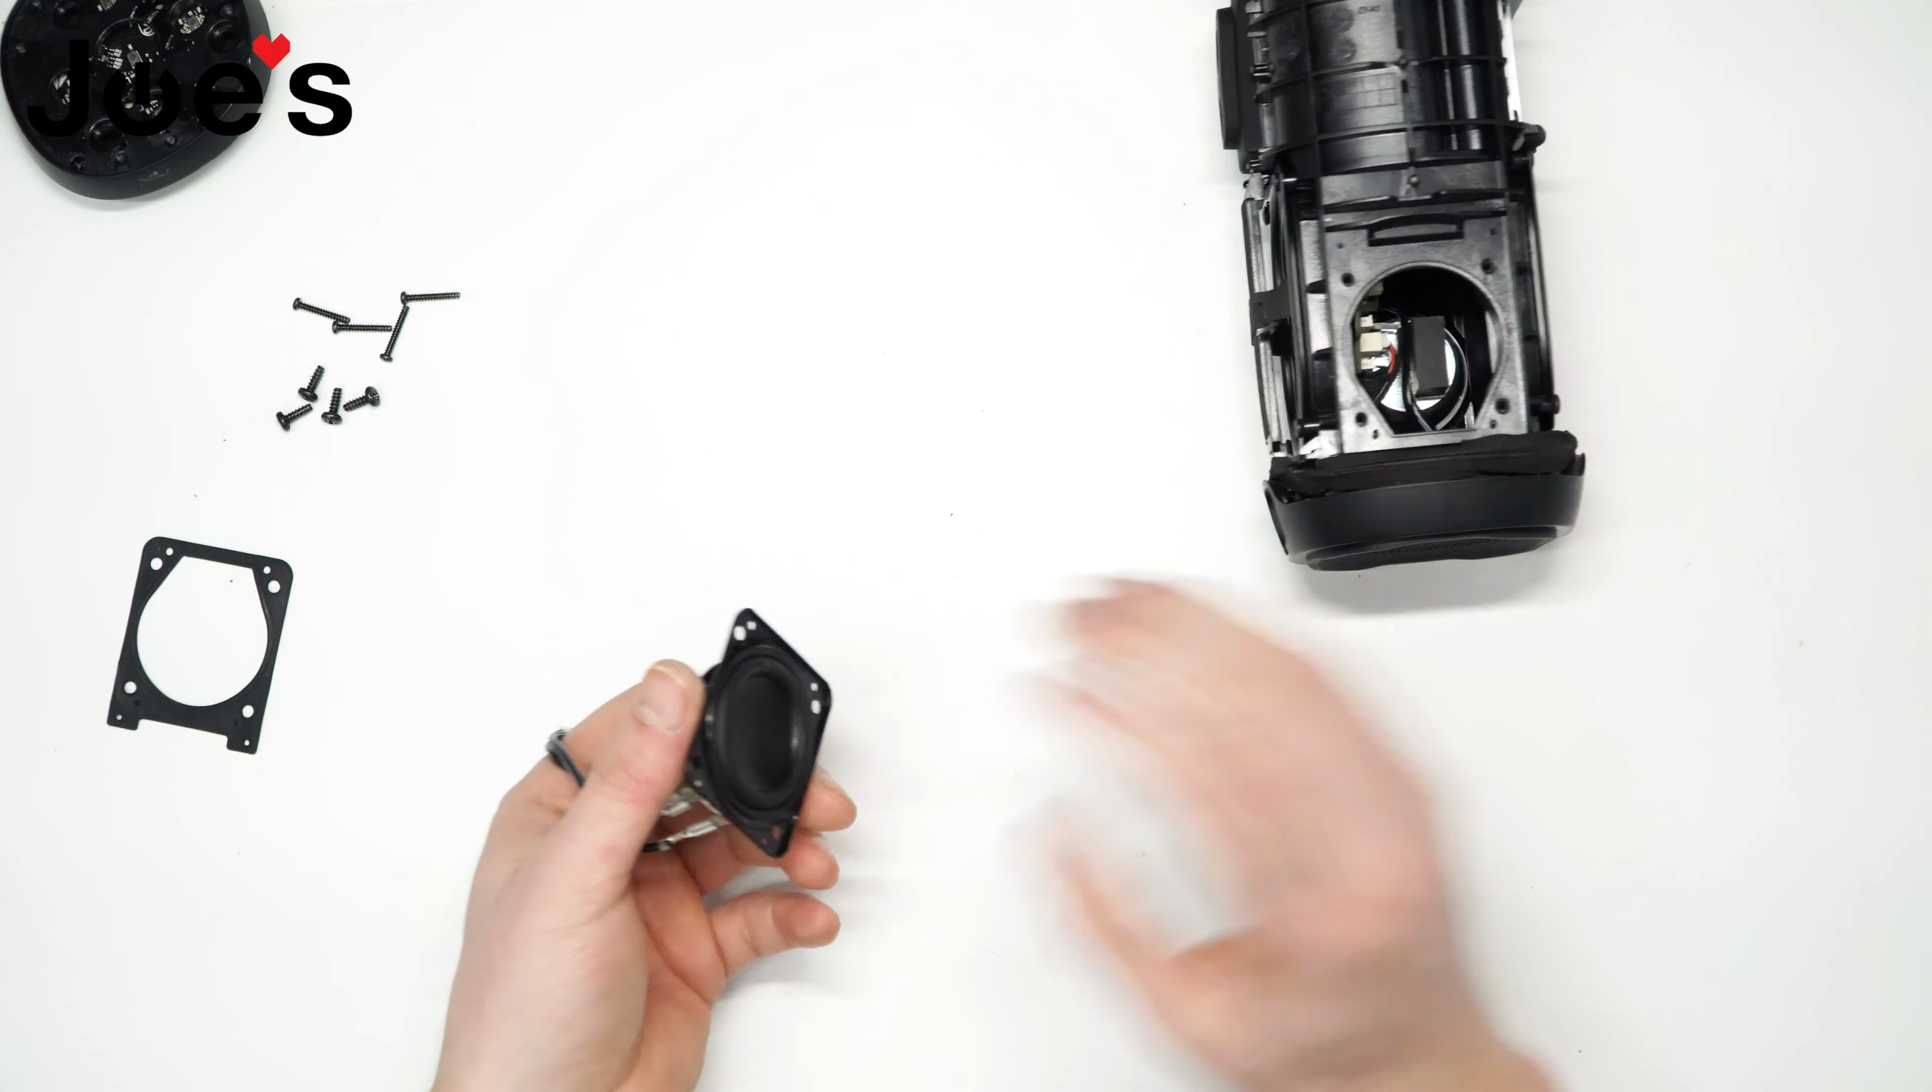The speaker has been removed and the gasket's right here.